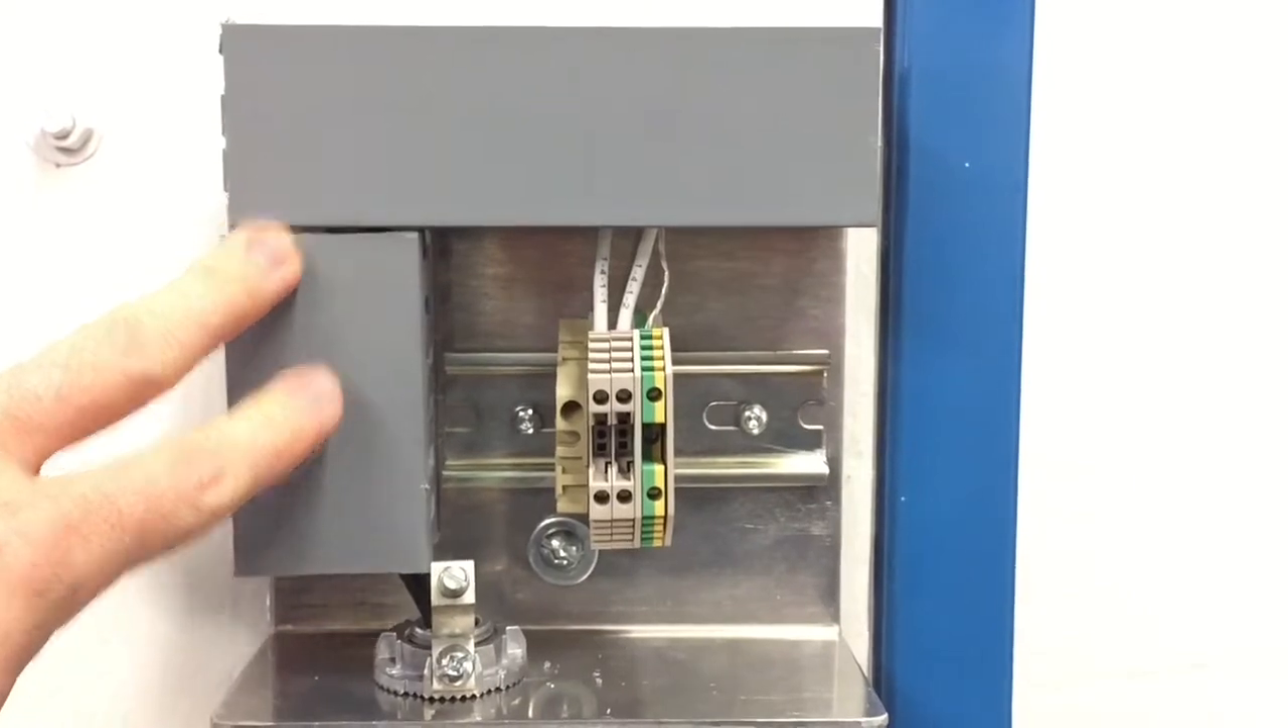There, so now I have the covers back on the Panduit and it kind of hides all the wiring now.